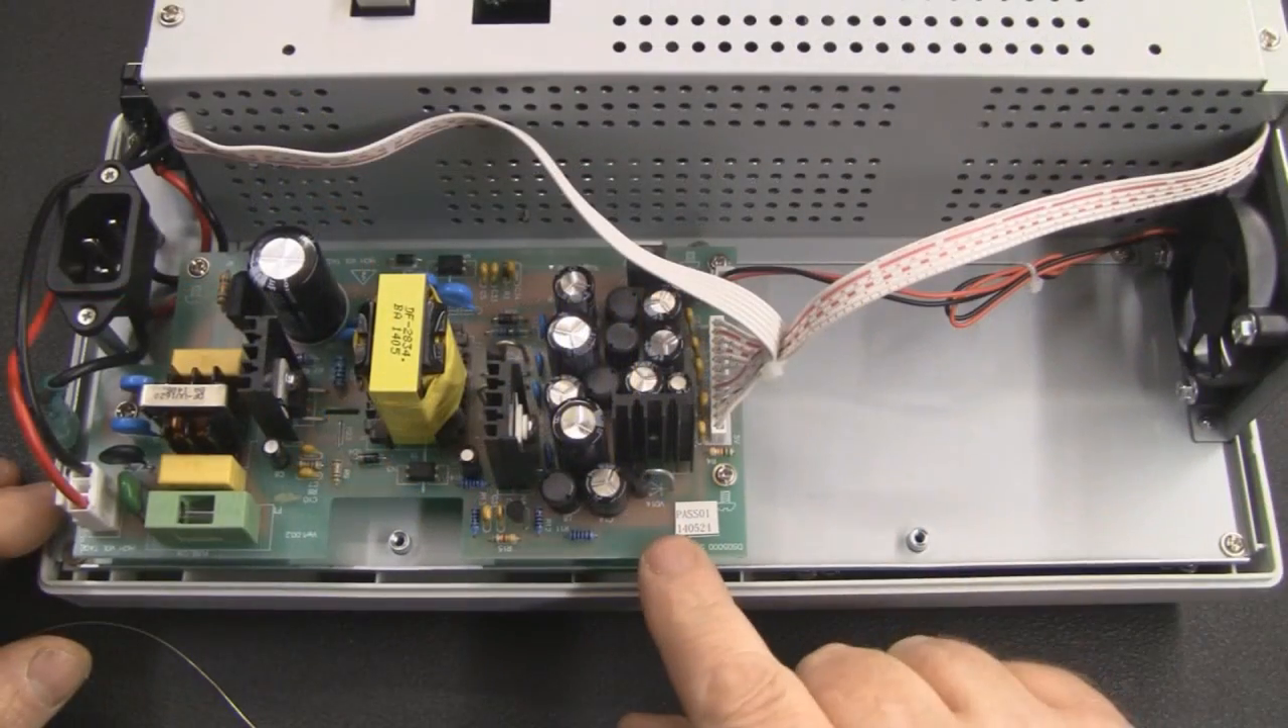So I've got the board in place and I've cleaned all that fluff out of the oscilloscope.